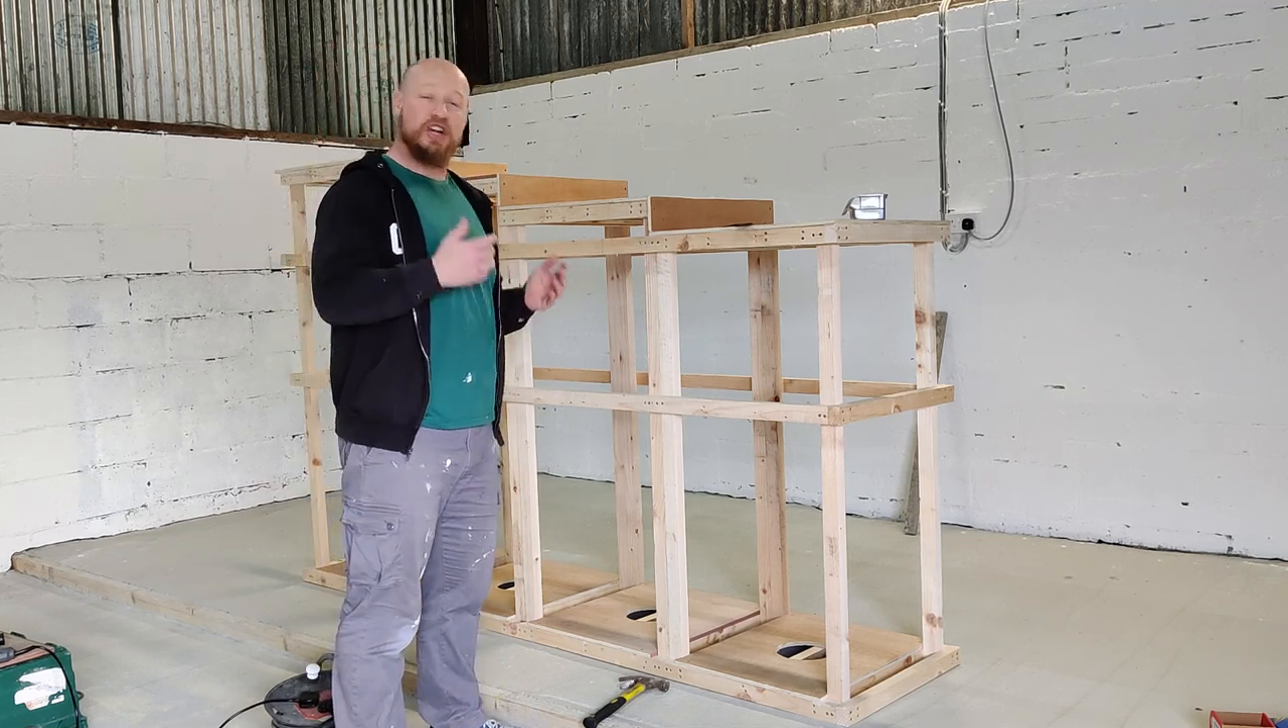So we're nearly ready to put the frame into place. One more step we're going to do before I actually put it into place is I'm going to put a sheet on the end.